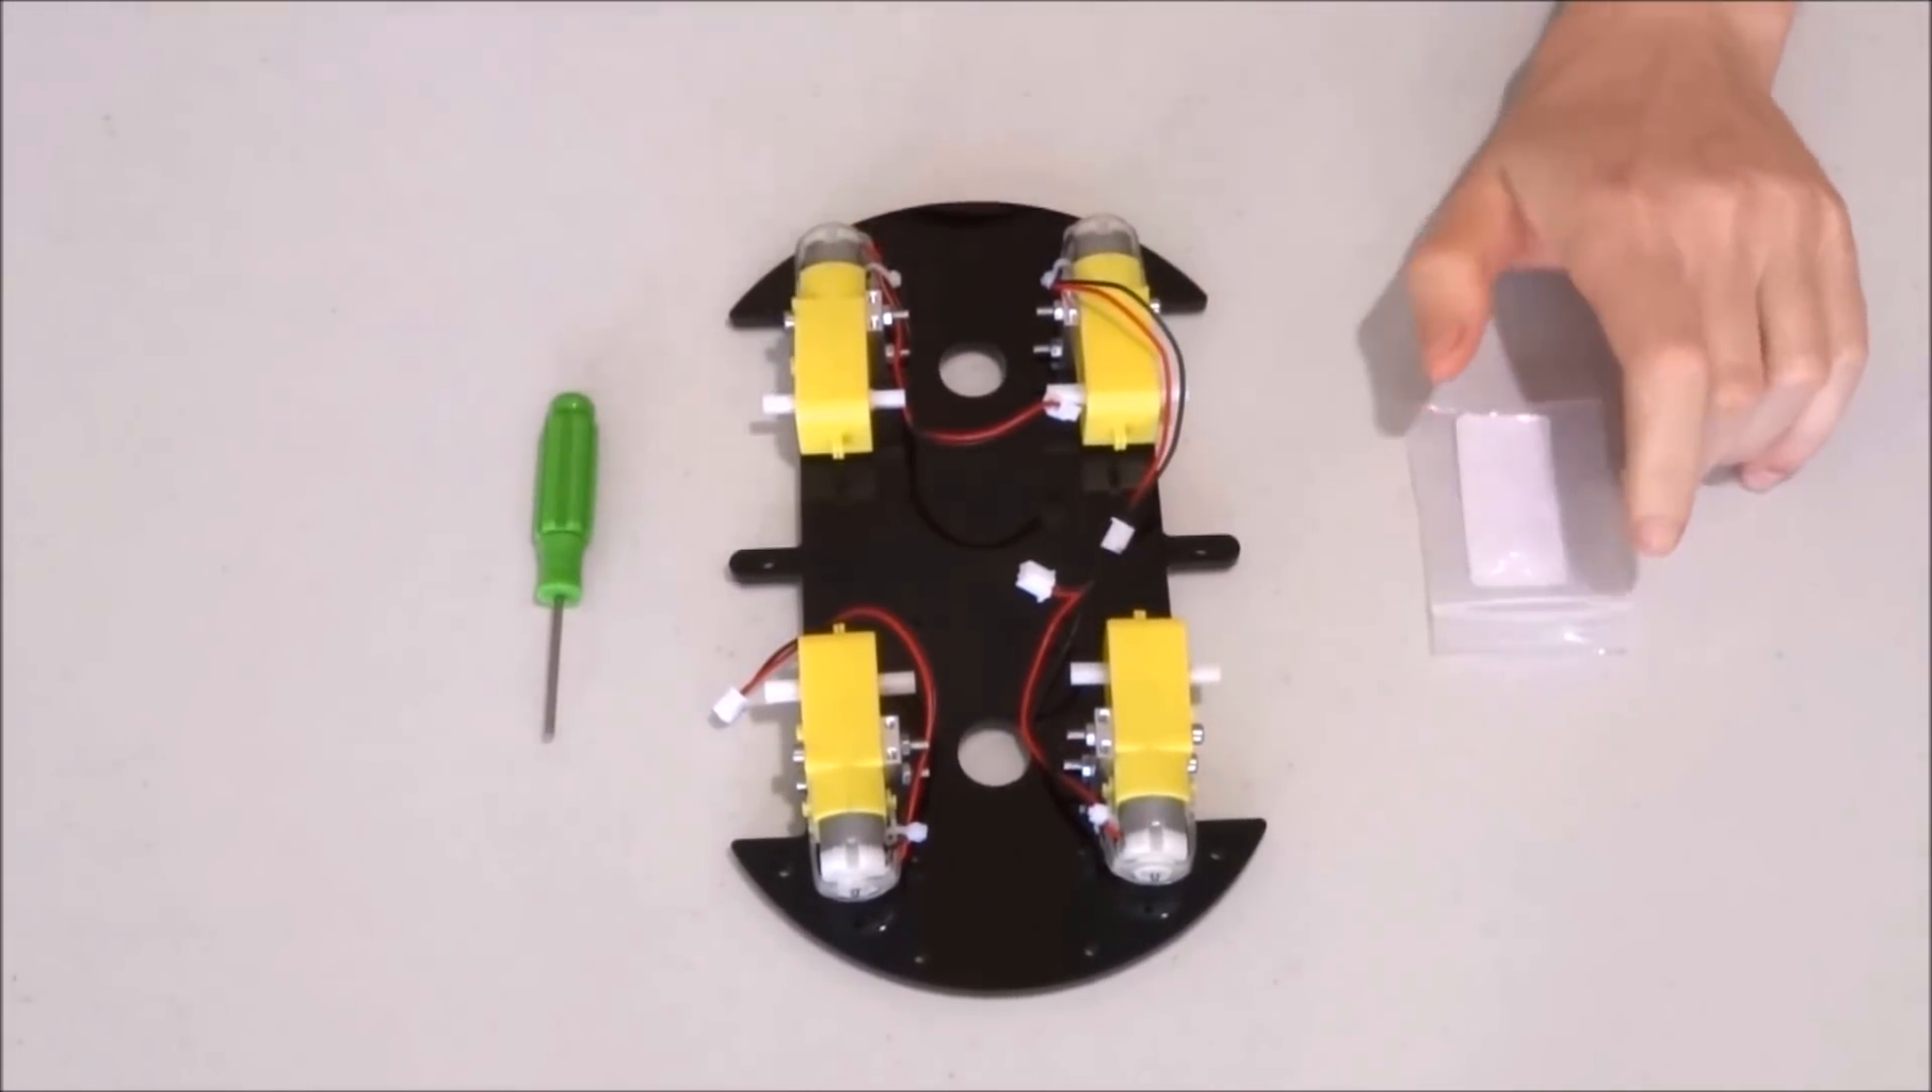This is the last motor and here are all the motors mounted in place.